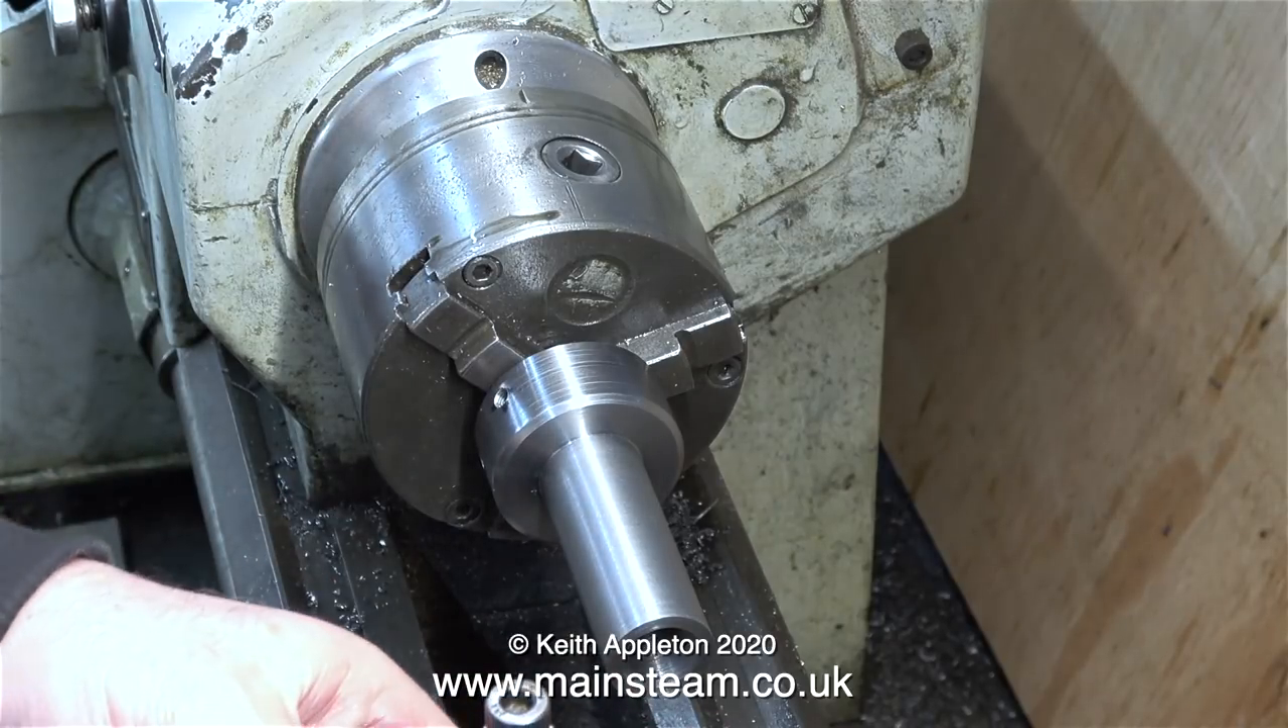In this clip I've mounted the die holder in the three jaw chuck using the external parts of the jaws.